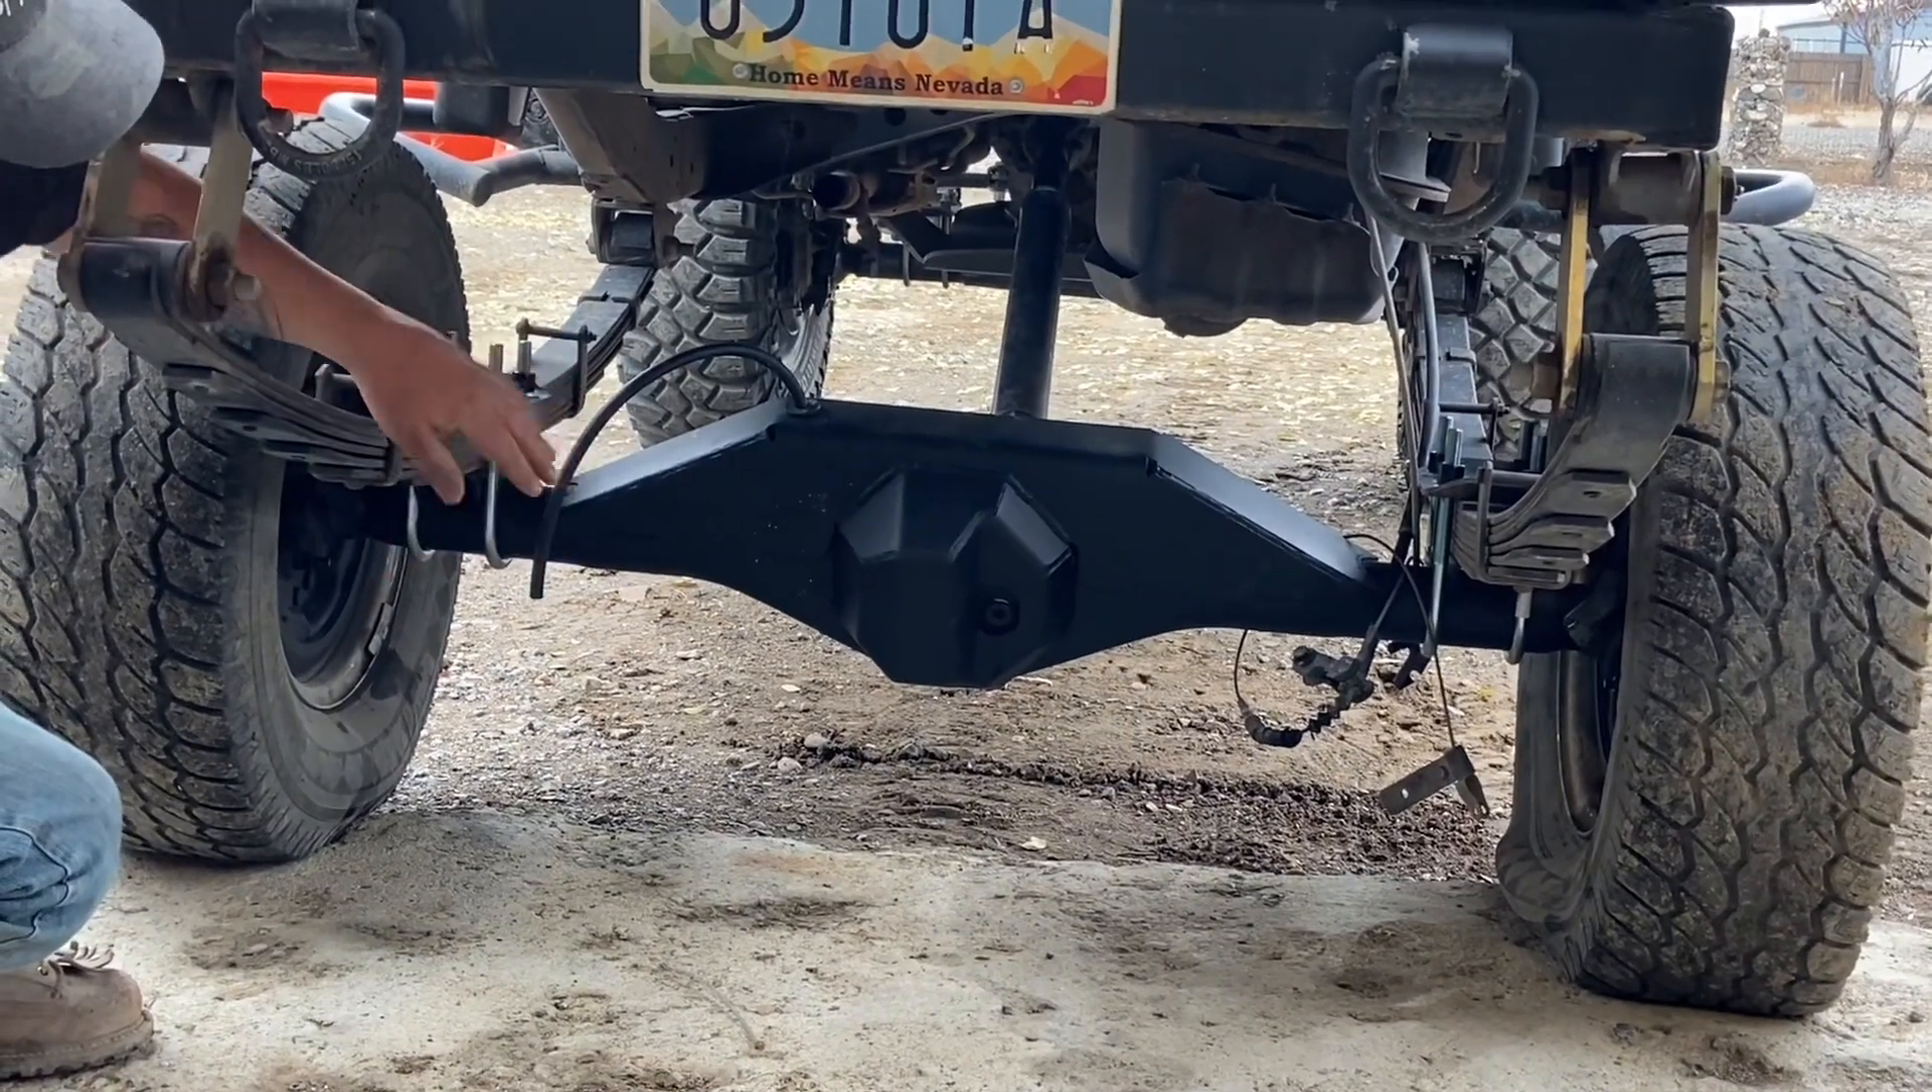We got the axle underneath the truck. All we got to do is torque down the U-bolts and then figure out brake line routing.